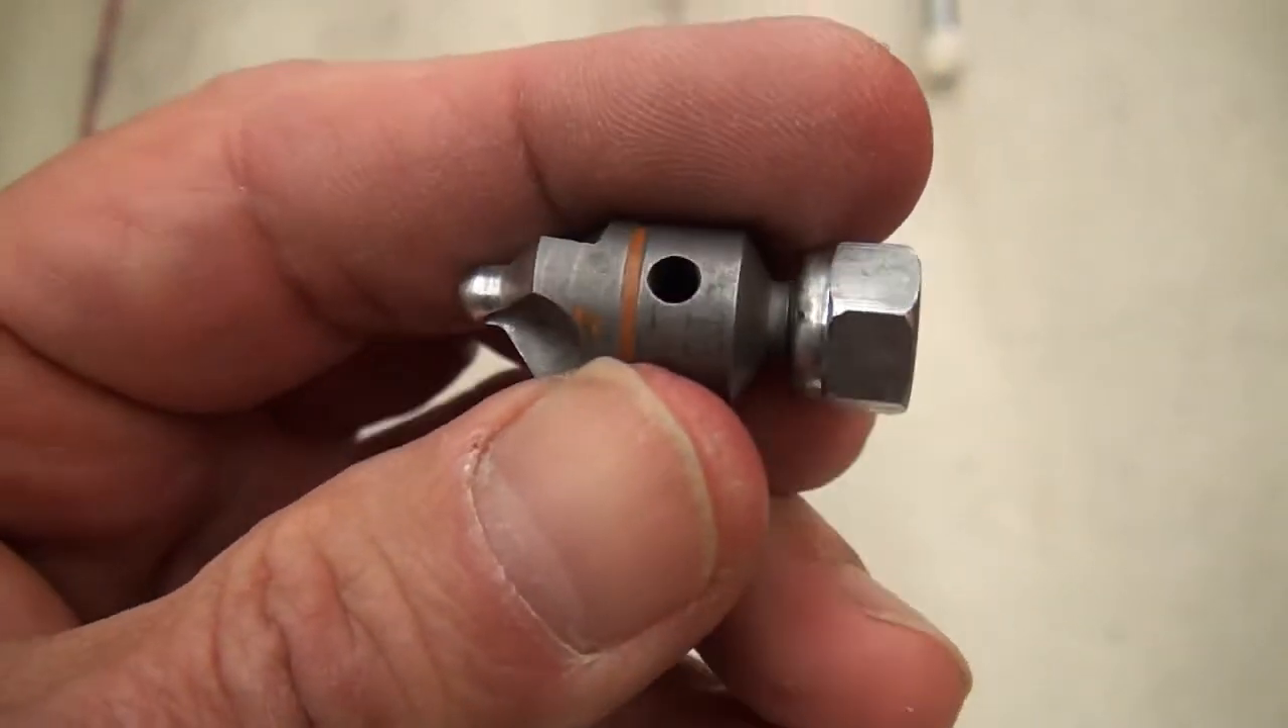I've got a countersink bit. And you can see I put a stop nut on it.